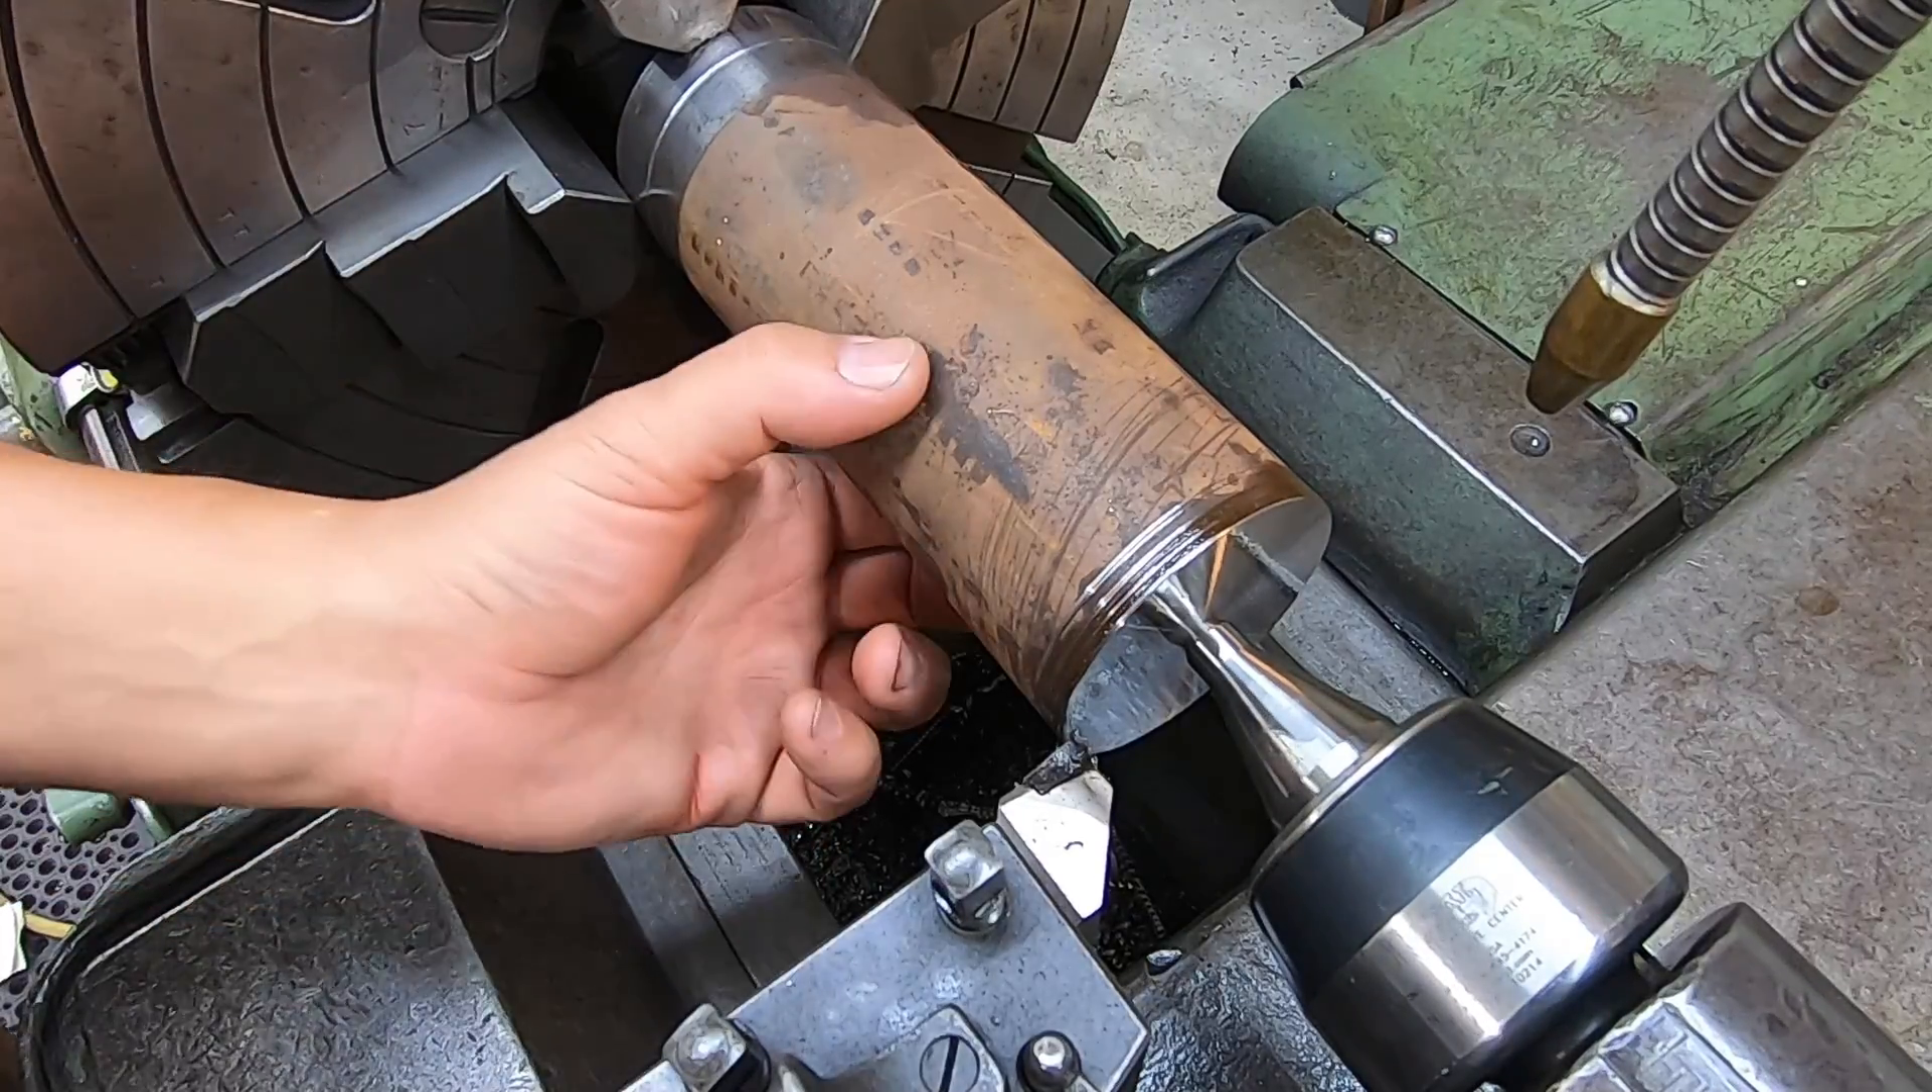We've got our workpiece already set up here in the Monarch lathe.